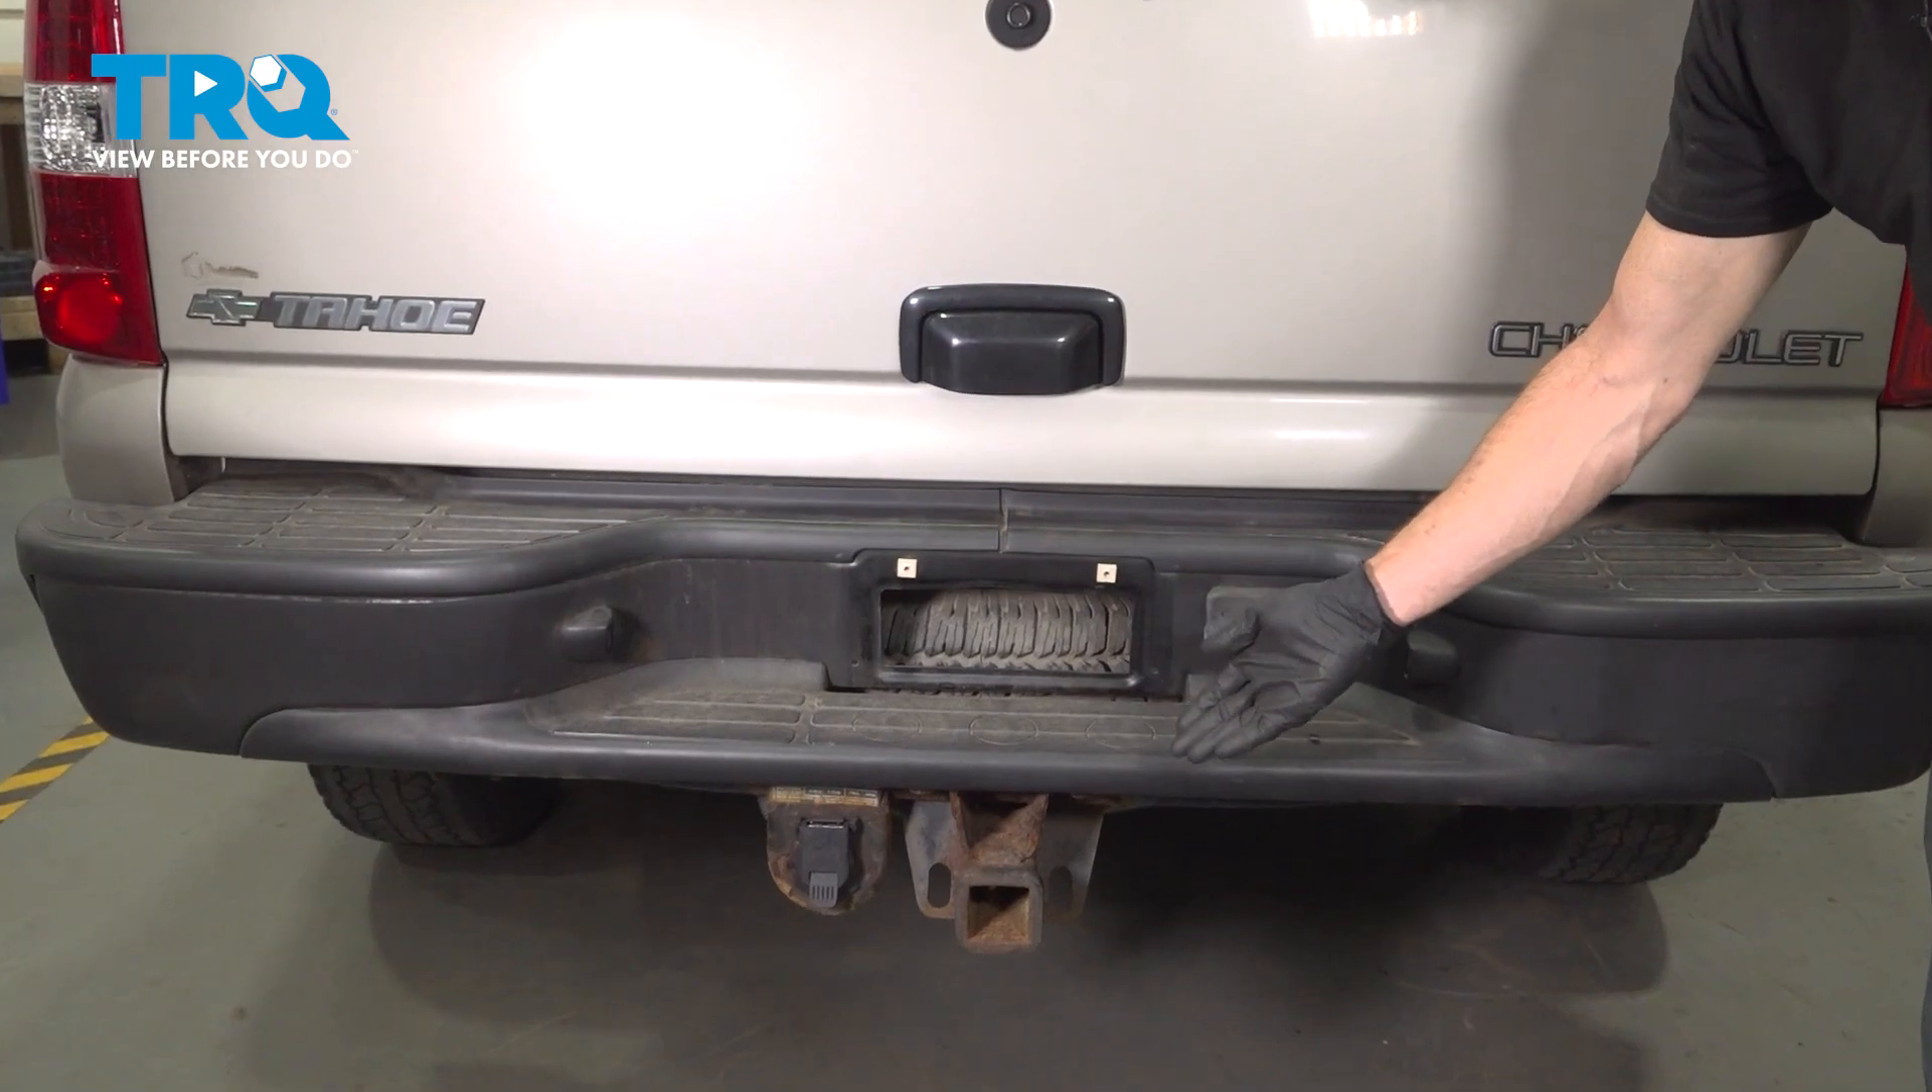Okay friends, we fully installed our rear bumper assembly.